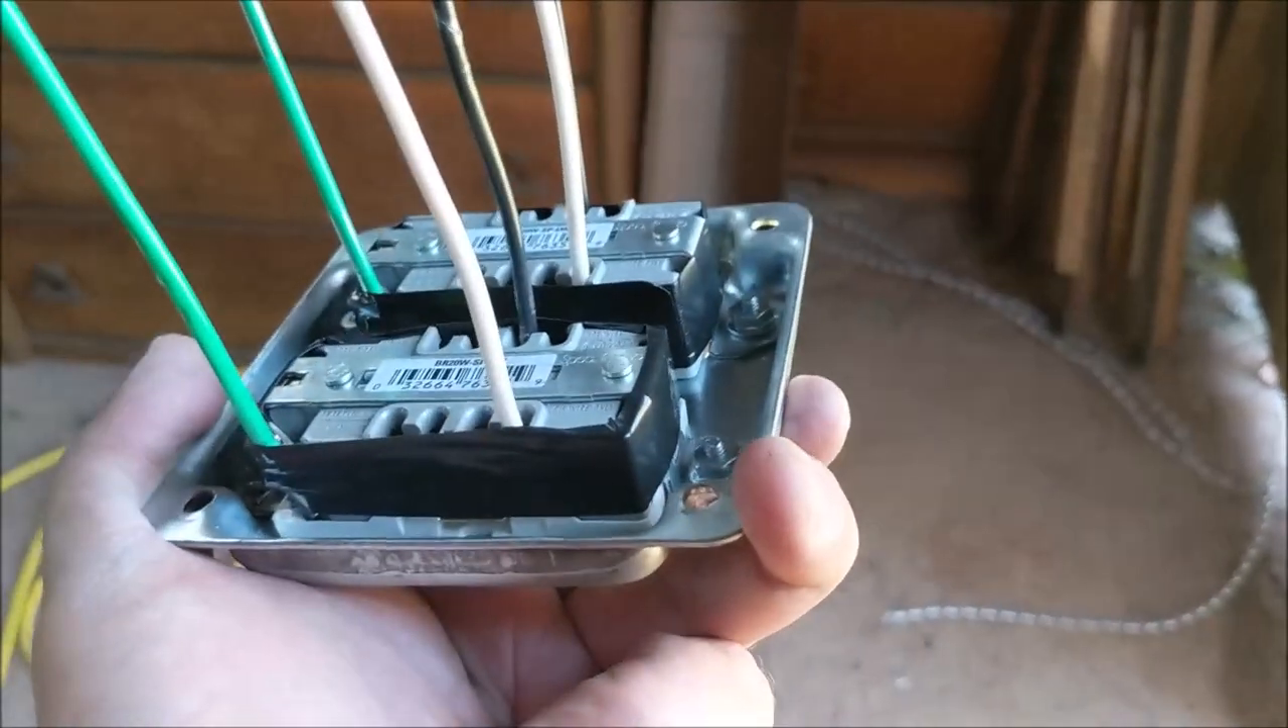What we have here is one completely assembled double gang face plate with outlets and six inch conductors.